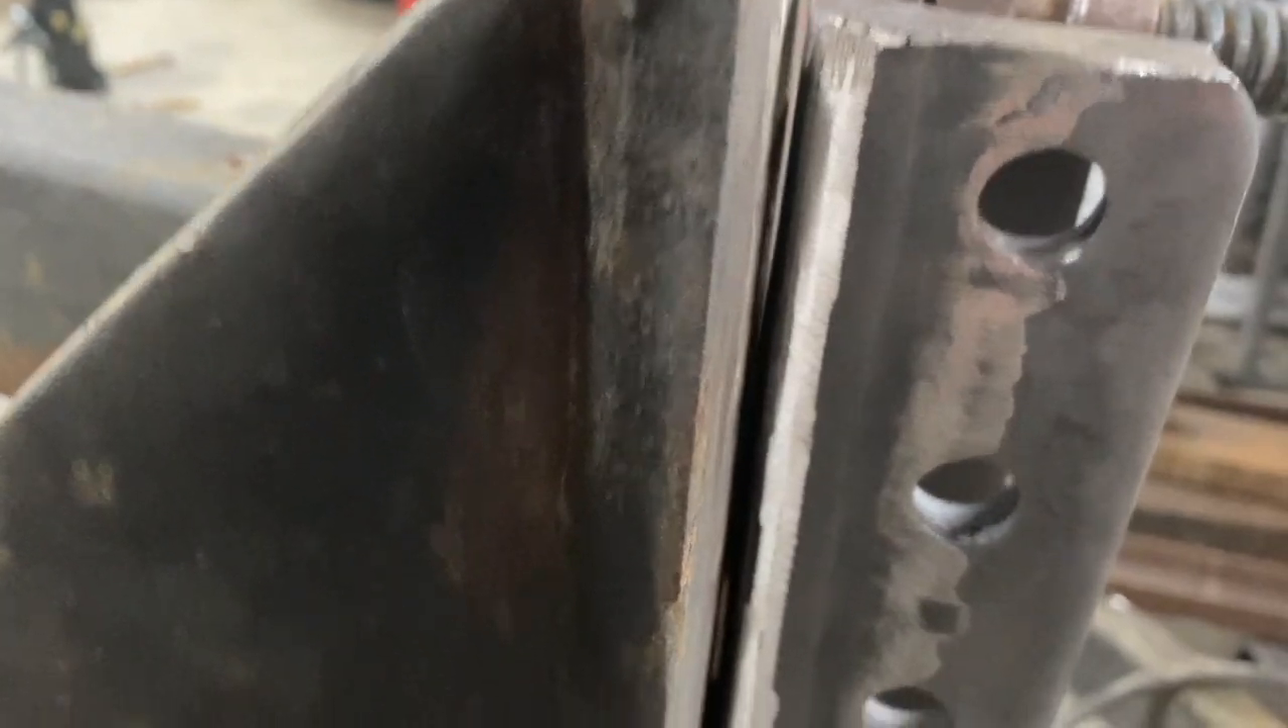I got my part mocked up here got a little bit of a gap in there evidently this uh this plate's still got a little bit of a warp to it.